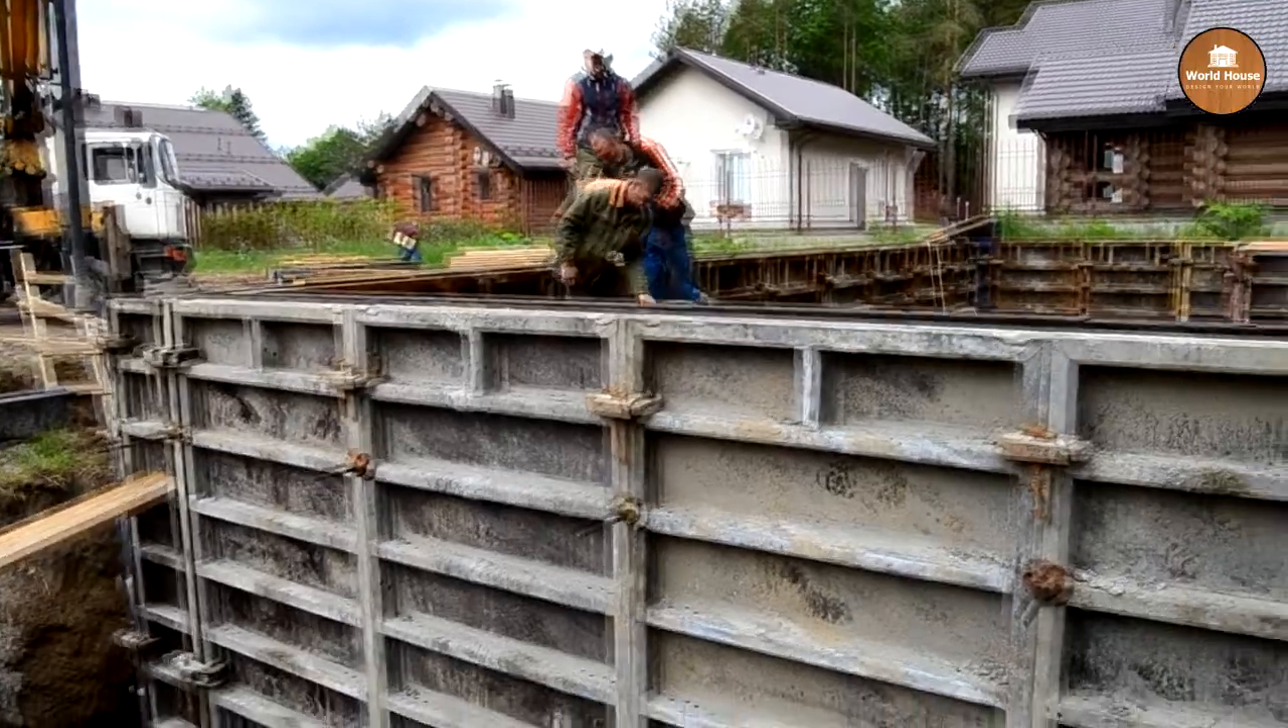Также готова полностью опалубка, которая выставлена, все щиты установлены и зафиксированы.